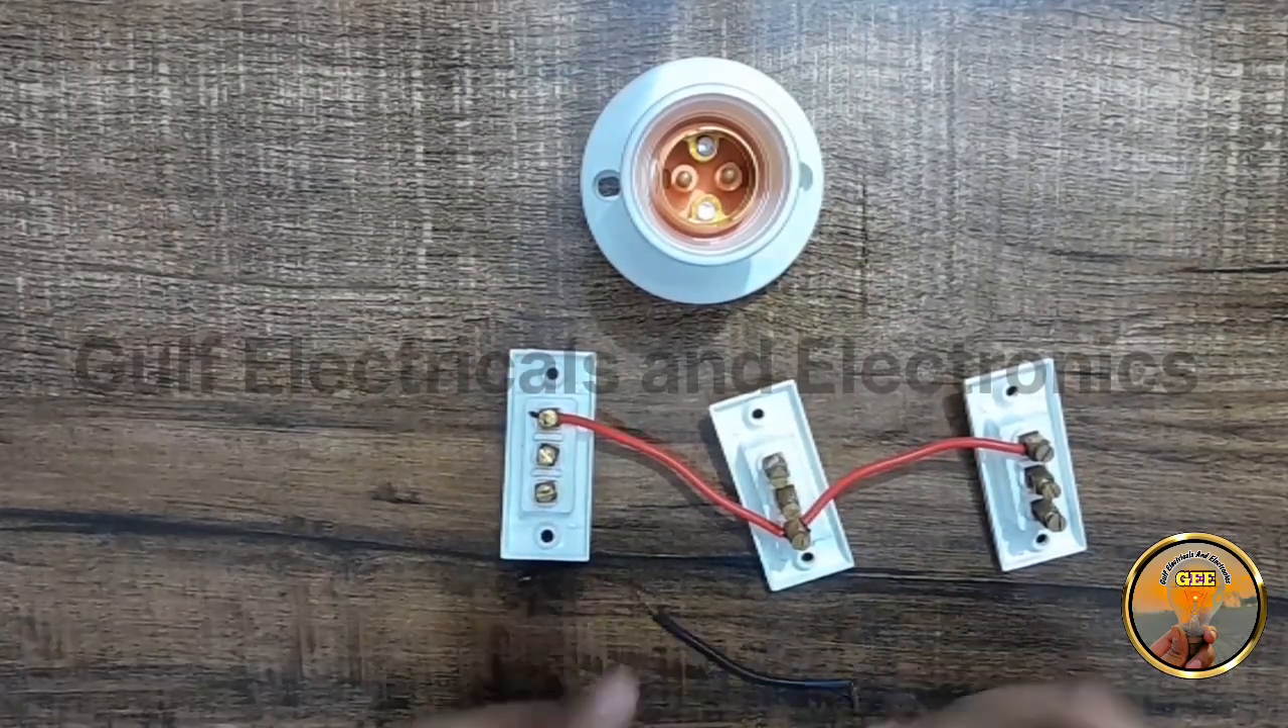इनको तीनों स्विच को आपस में लूप कर दिया है।